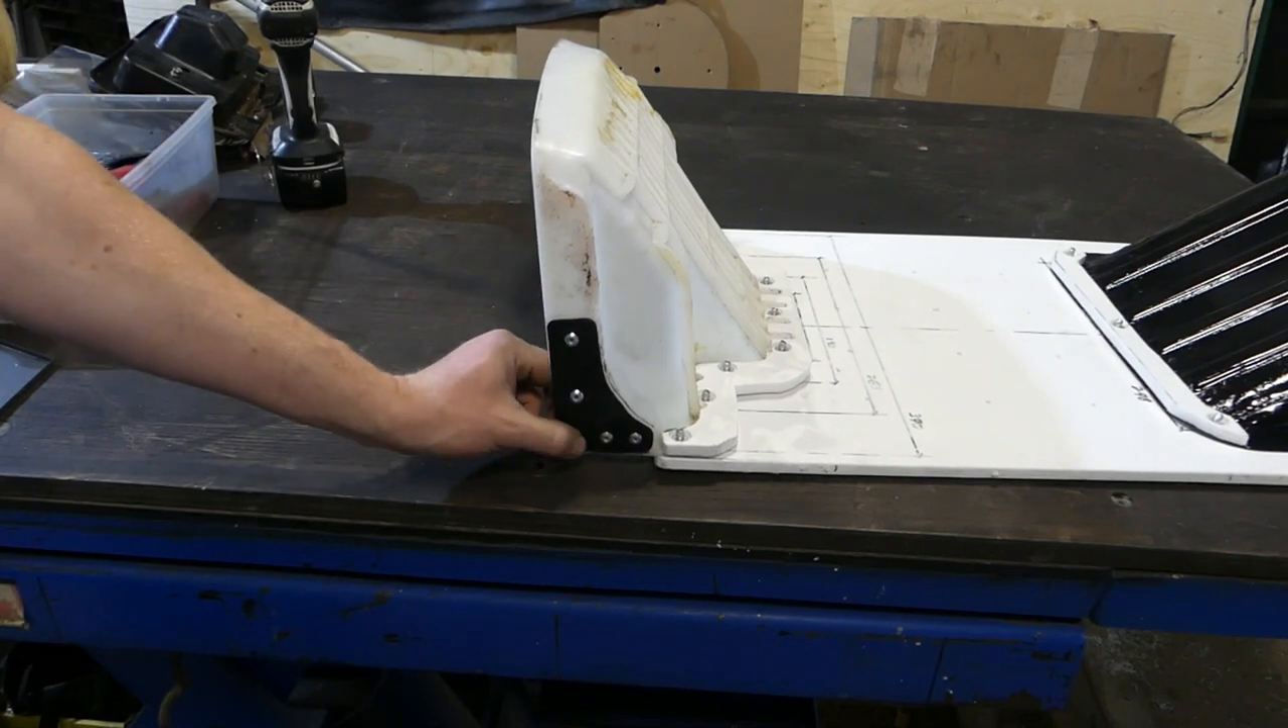I got these reinforcement brackets painted and riveted on there so looks pretty stout.